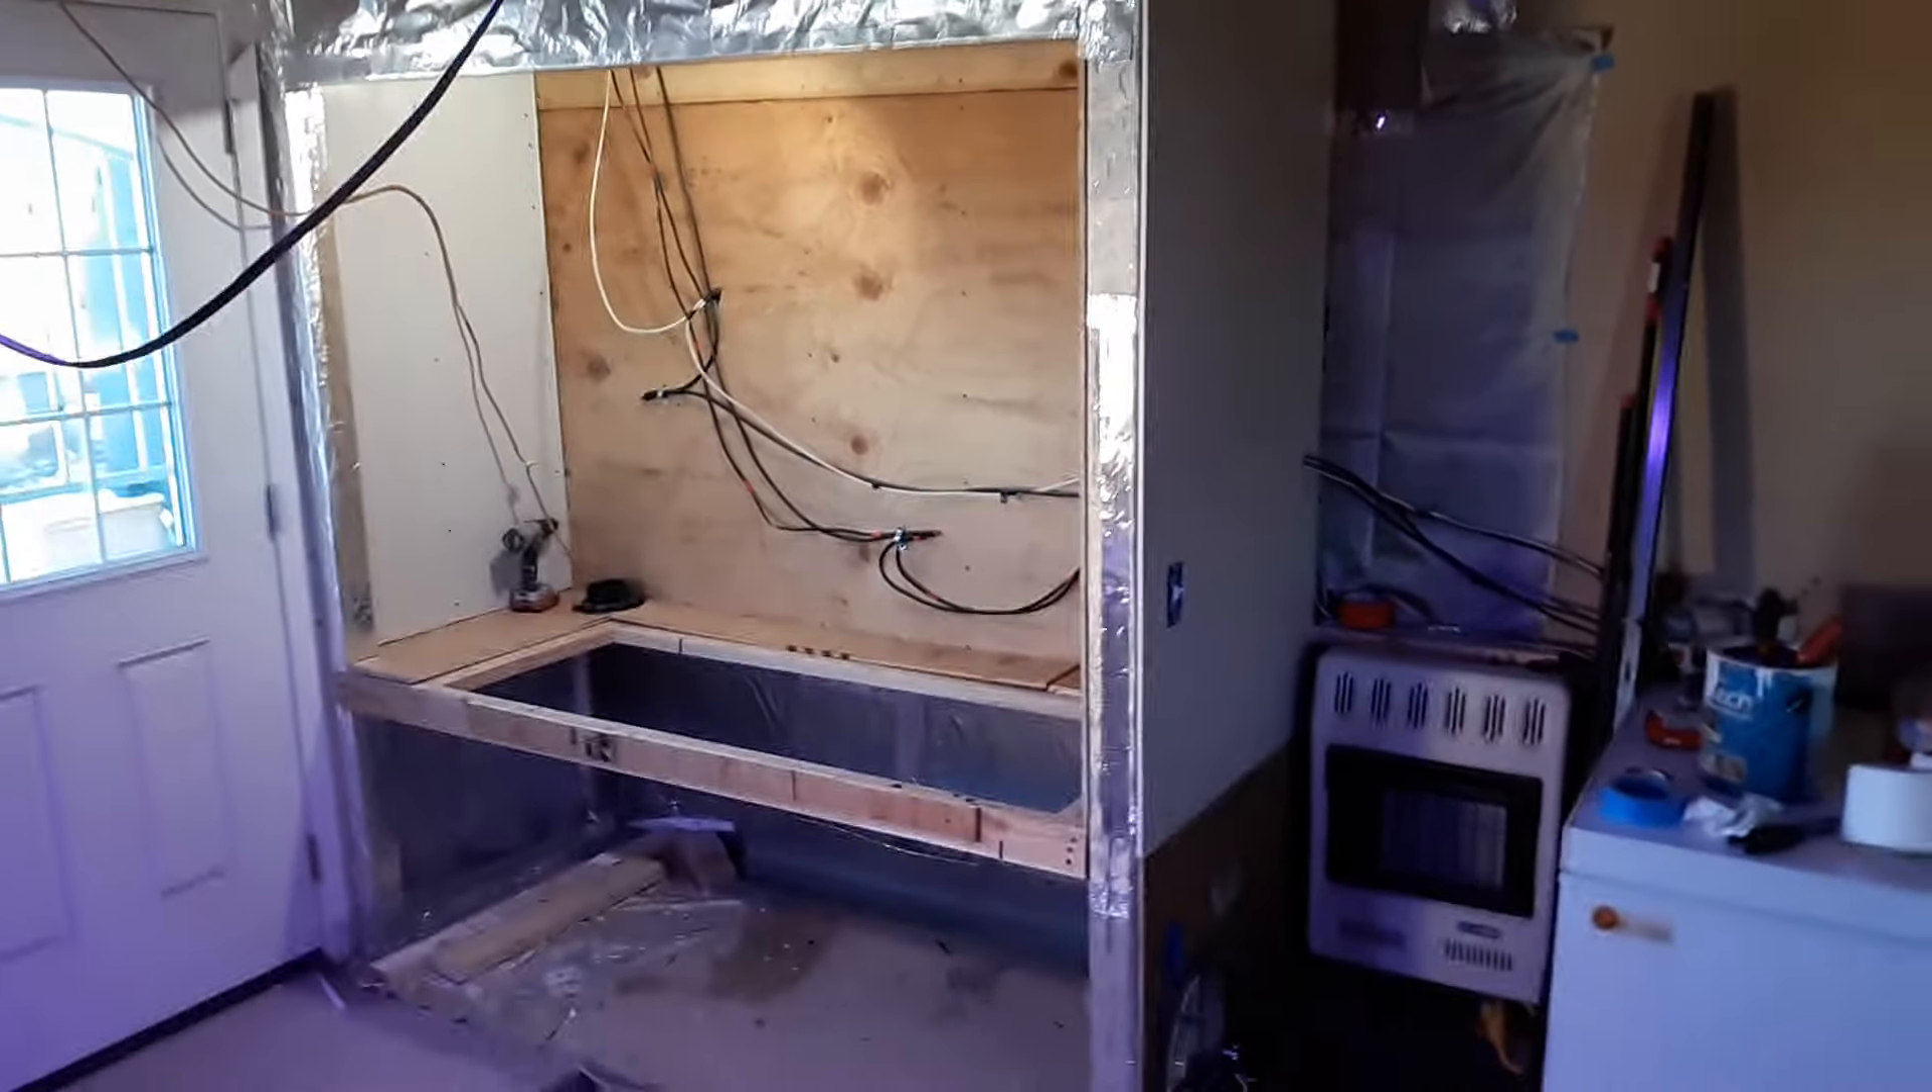We have our tinfoil up on top, we're about to put the drywall on it.